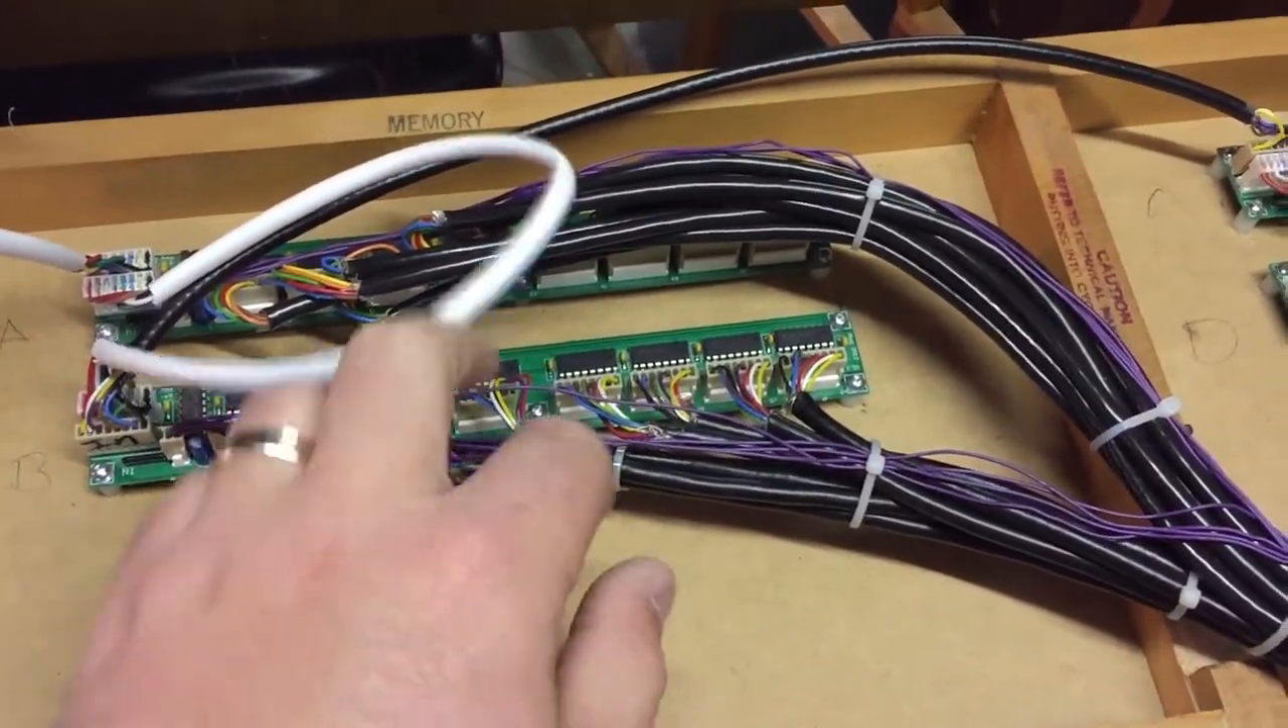But what we can see here is that the bulk of the cabling is done.